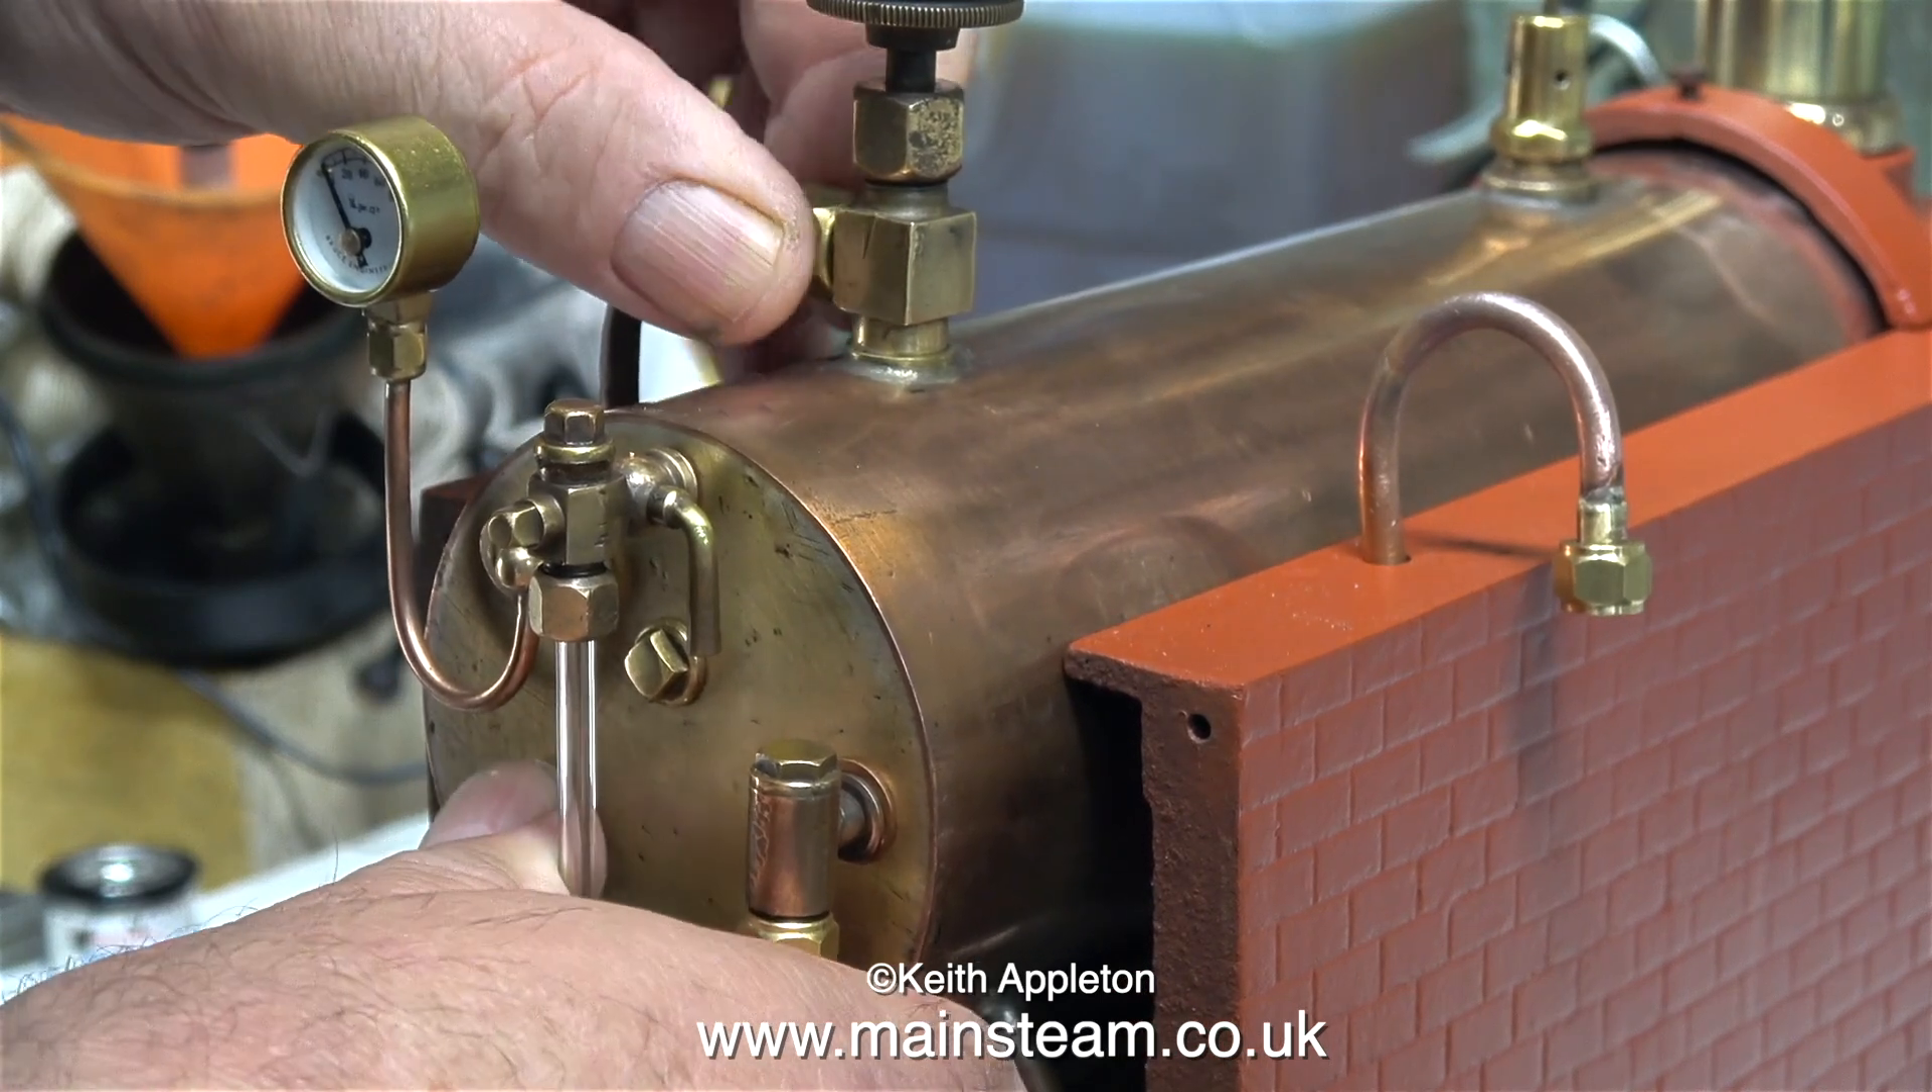Here's a view after I silver soldered the union cone on the end of the pipe and as you can see the nut is in place and it's bent to the correct angle.